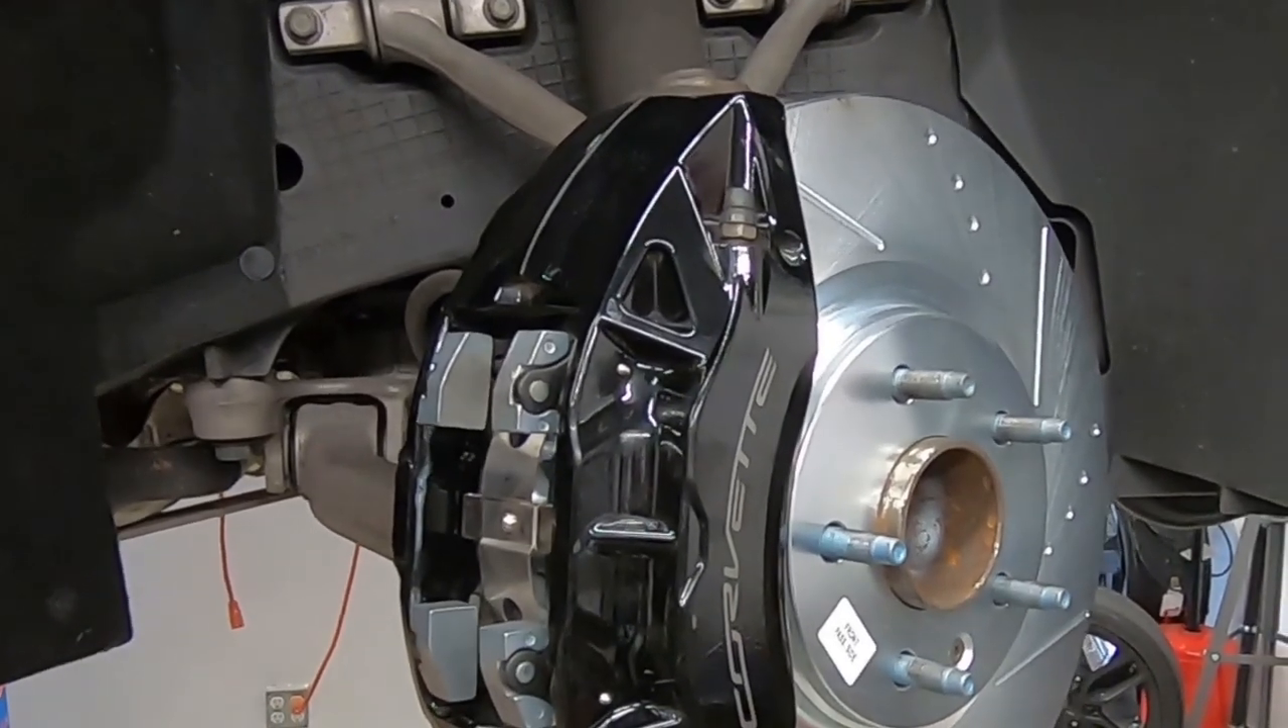Yeah yeah and that's it calipers and brake pads are in rotors are on.